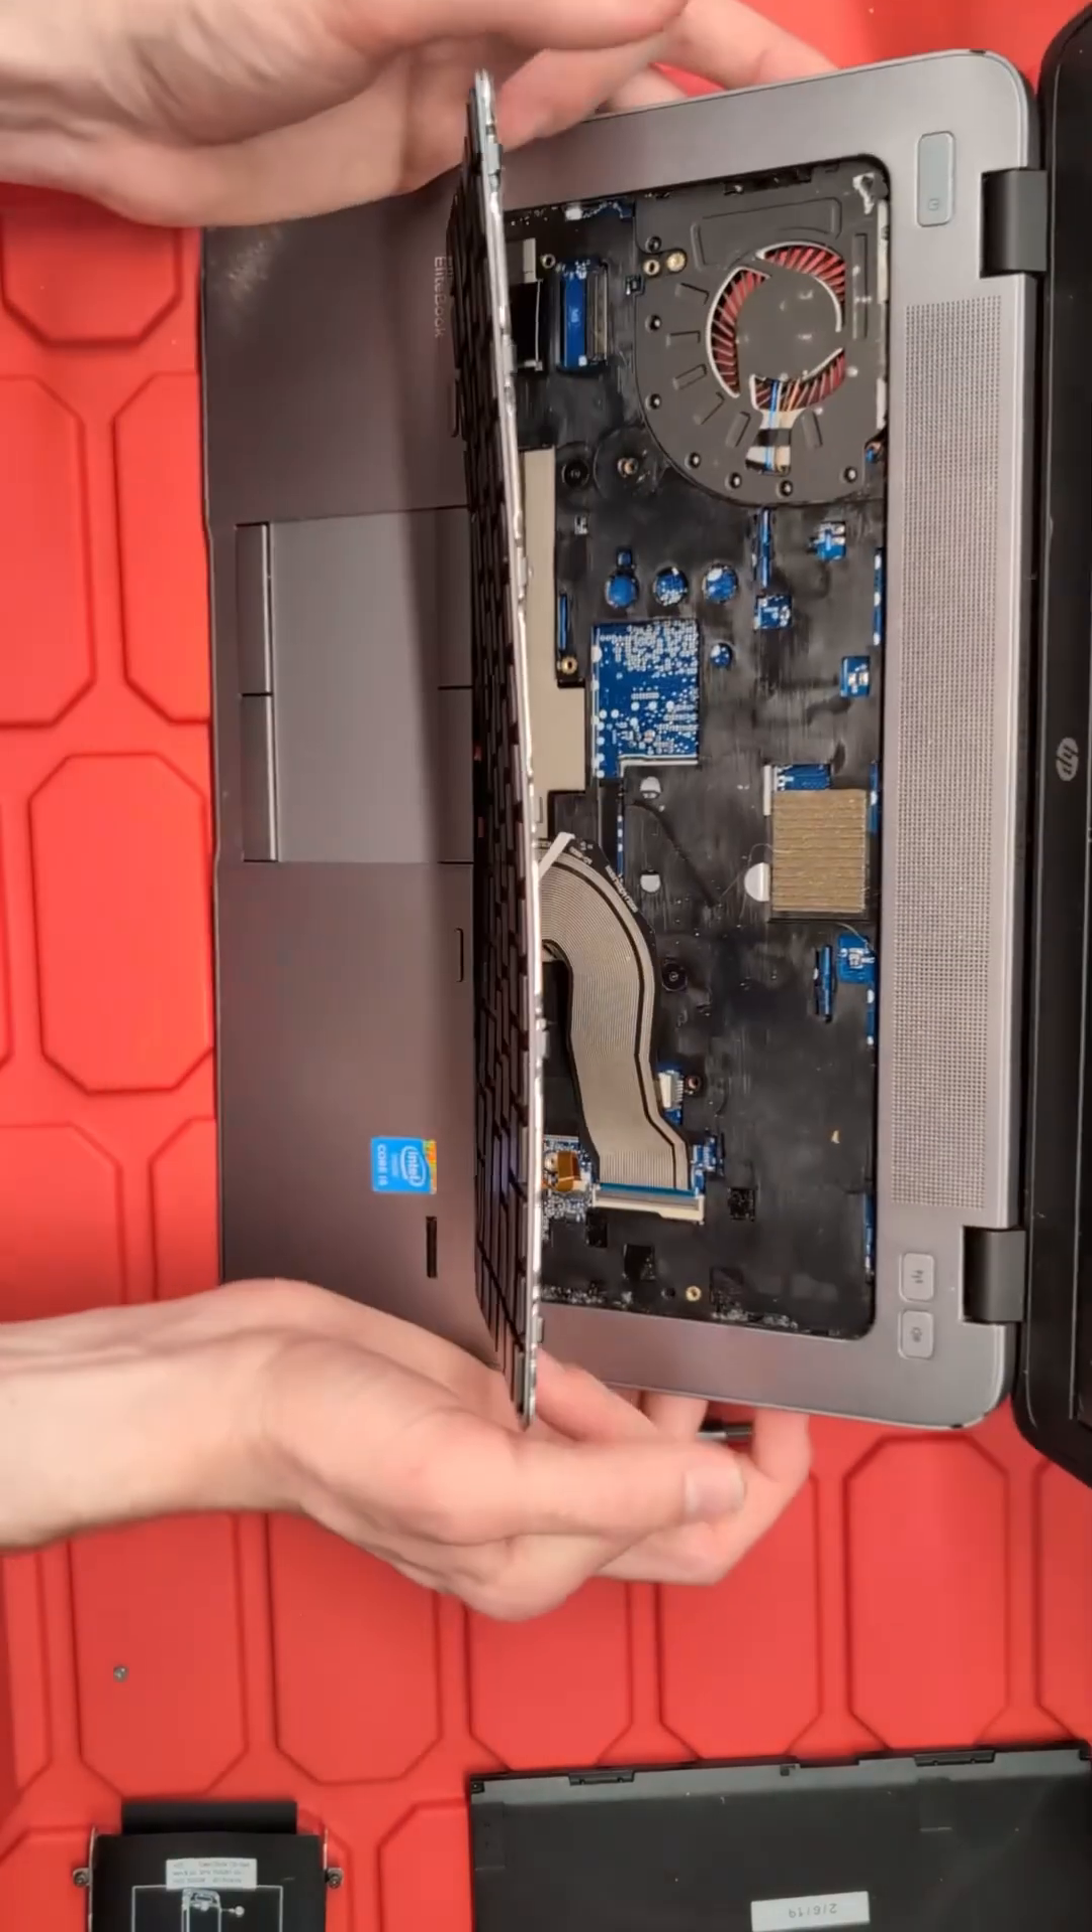From here the keyboard can be lifted up but you can't remove it yet because we still have our ribbon cables underneath.